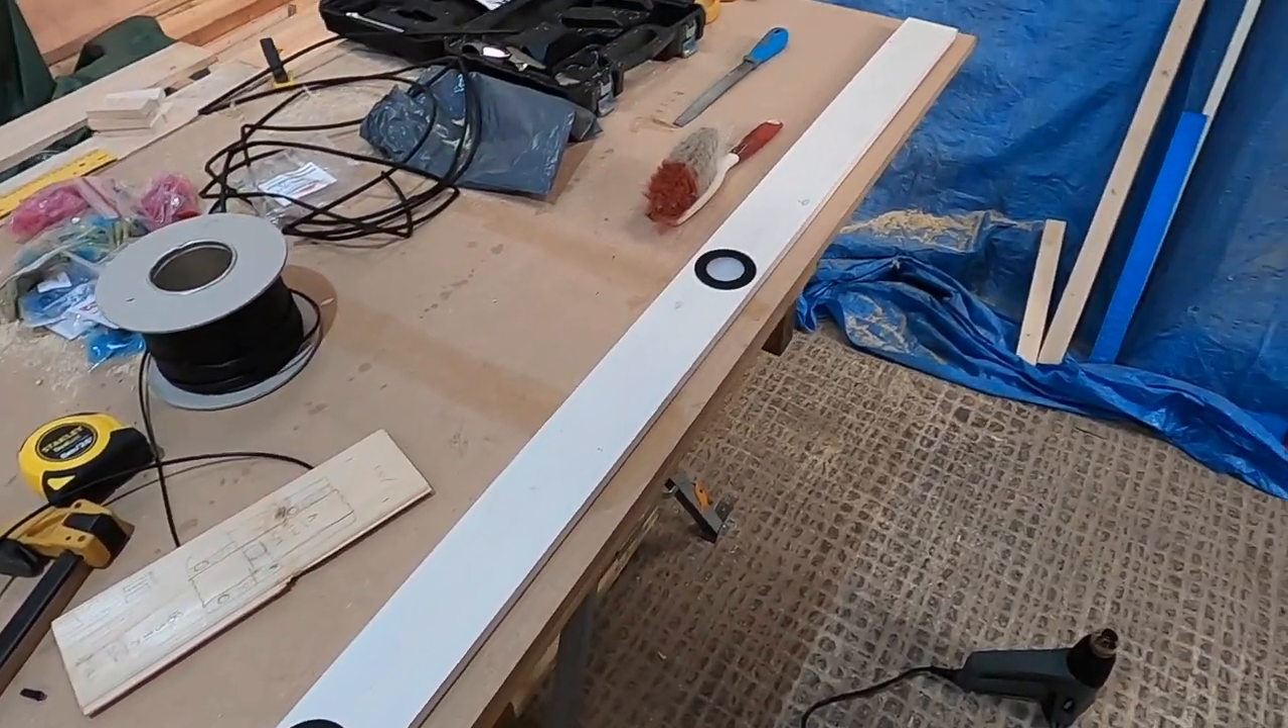We got this one strip with the puck lights in built yesterday which we're really happy with.